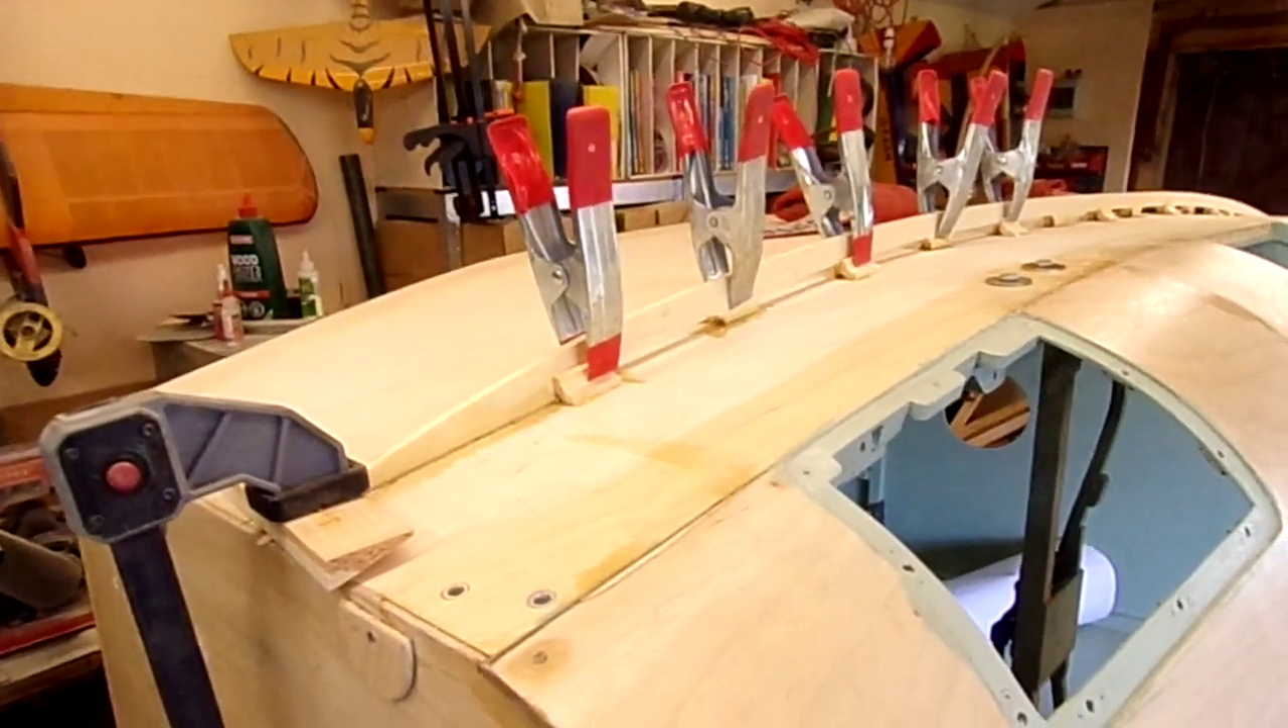It took a day but there we go we've got the stringer basically in glue setting.